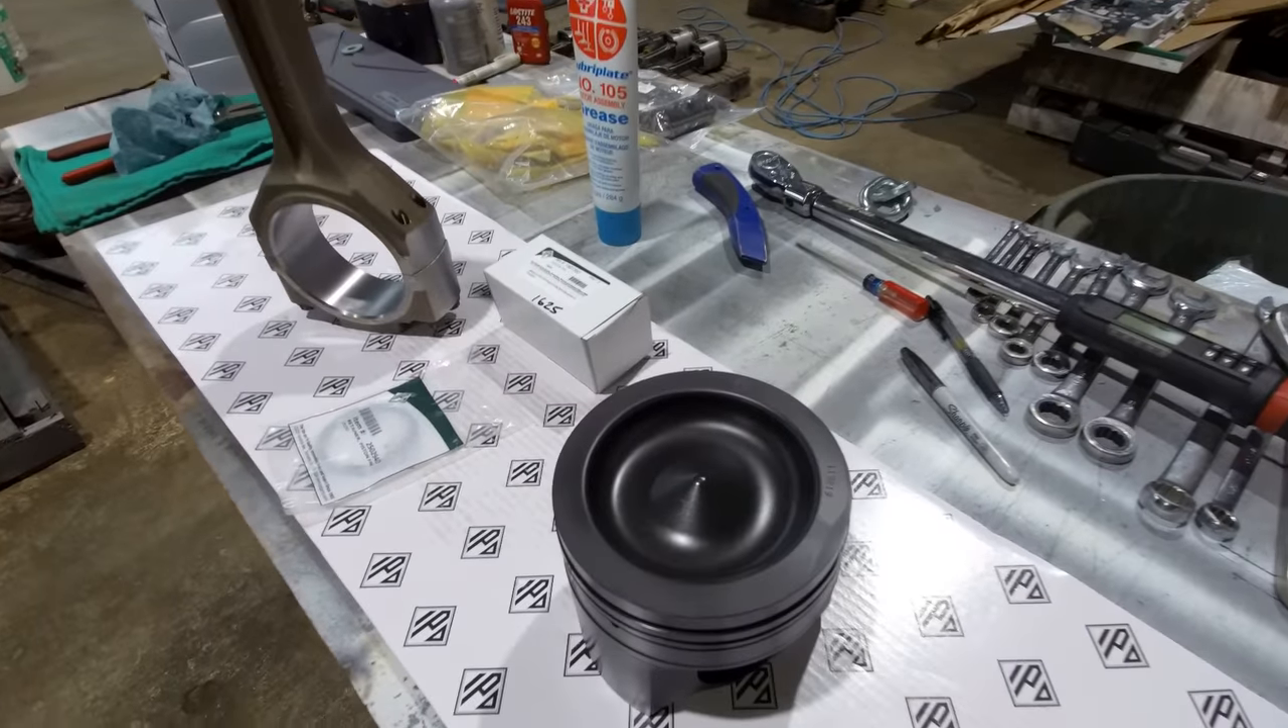So, I'm going to start putting rod piston assemblies together now. I'm getting ready to put the last rod and piston together.